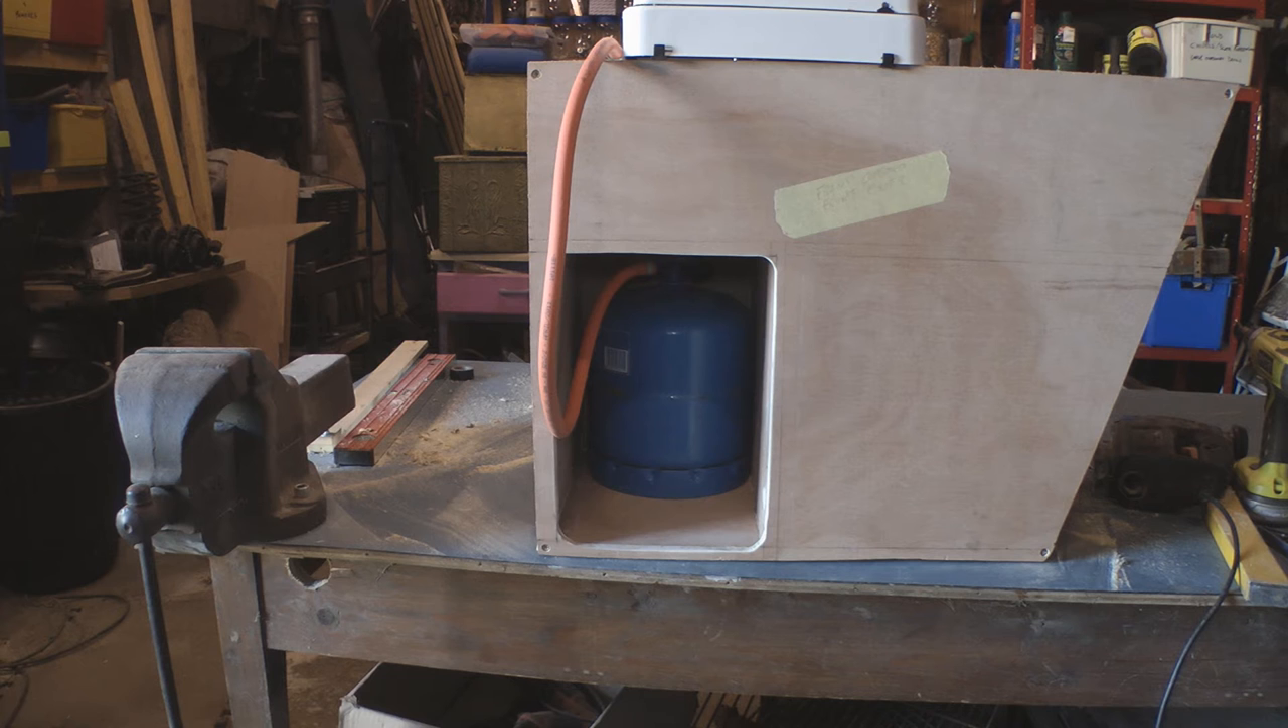What I'm going to do now is just check that the gas bottle will fit in. Check it fits. So that's perfect fit in there now.